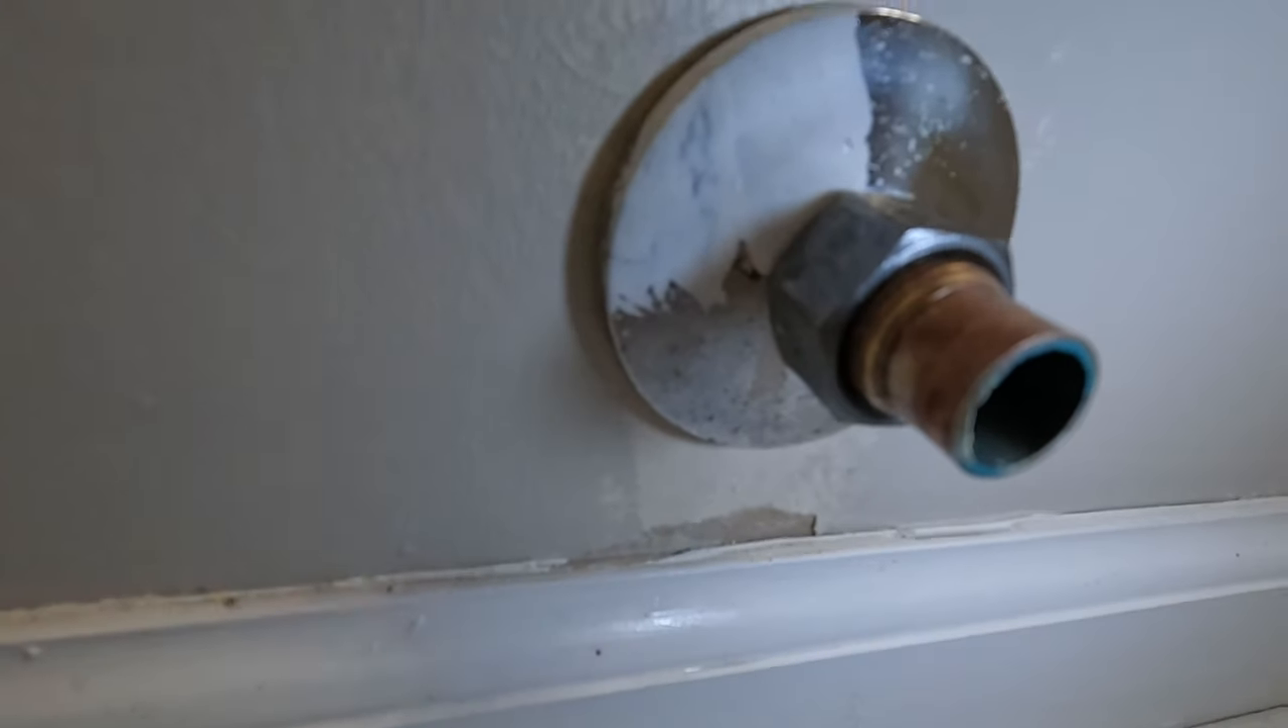After removing the valve, only the compression ring and nut remain on the water pipe.